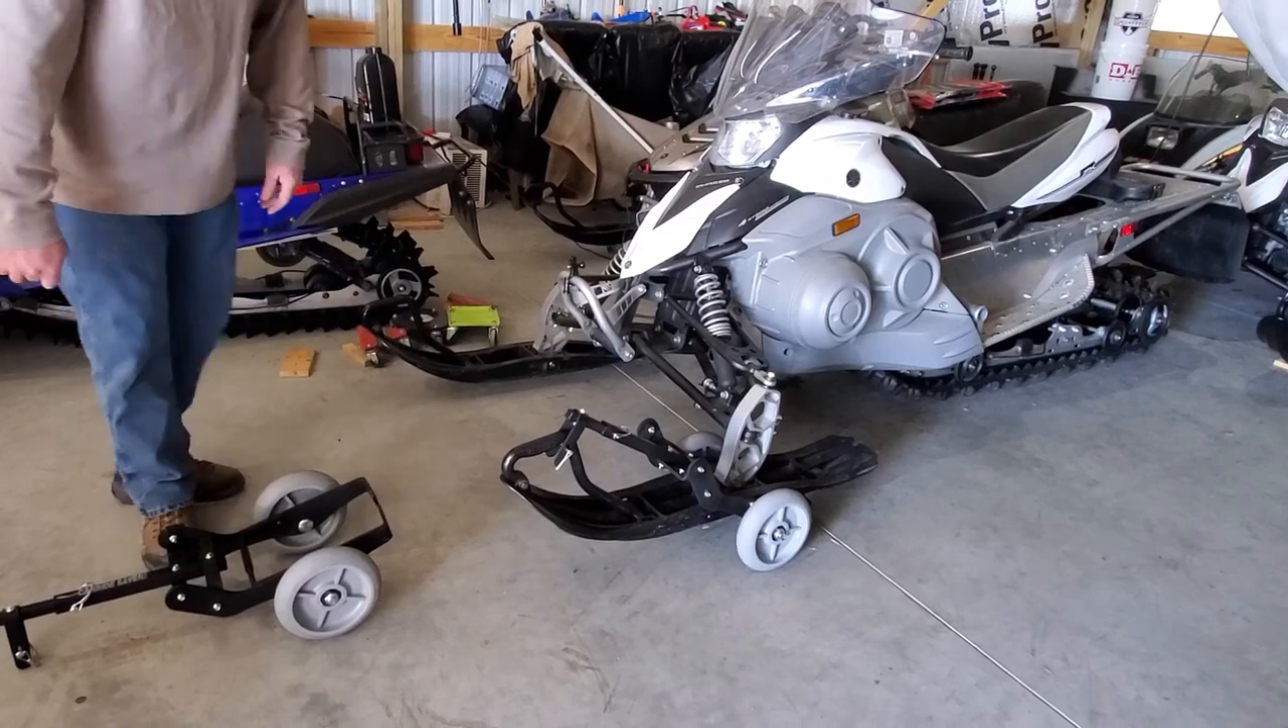As you can see, now the ski is pretty much level. If you wiggle it levels itself right back out again. And now there's wheels underneath the ski.